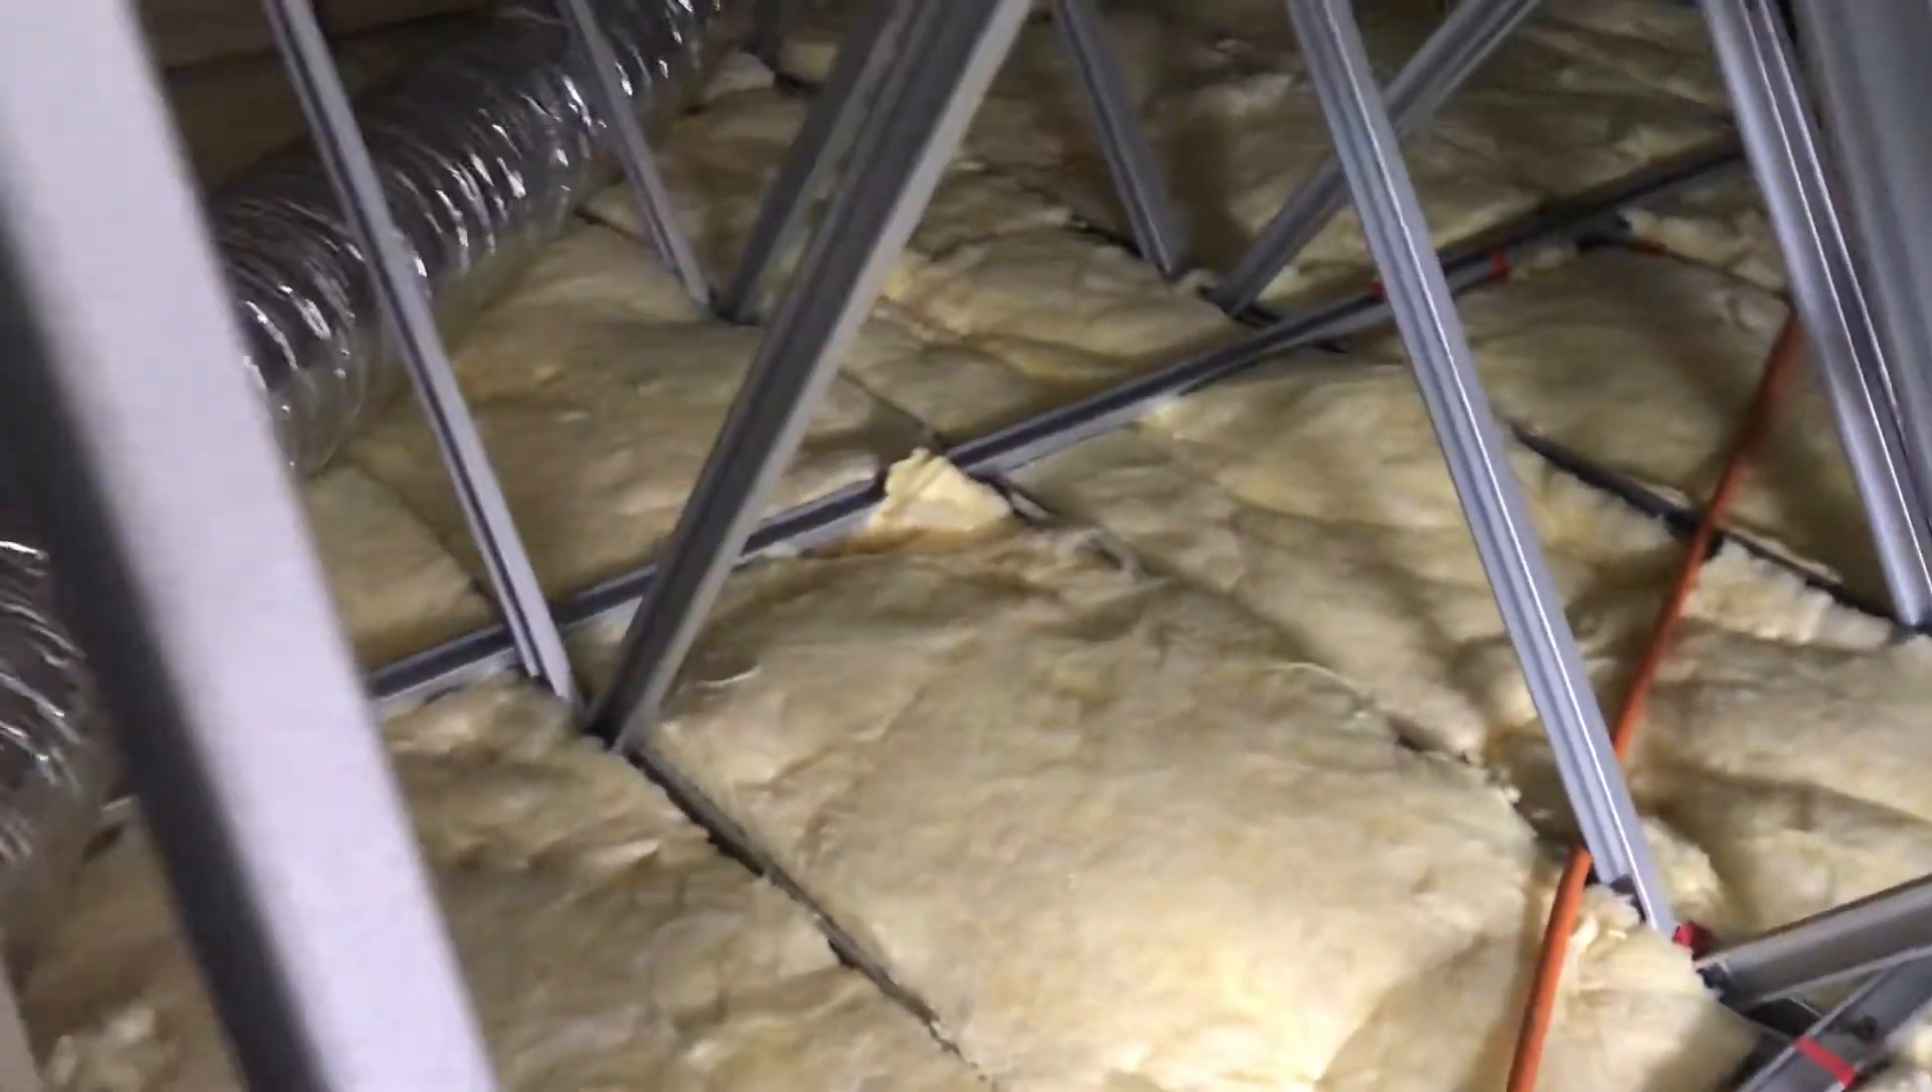Every single bay has these little gaps here see where a normal frame would be that little bit wider and the bat would fit neatly but every bay you'll find is just a little bit short for the bat.